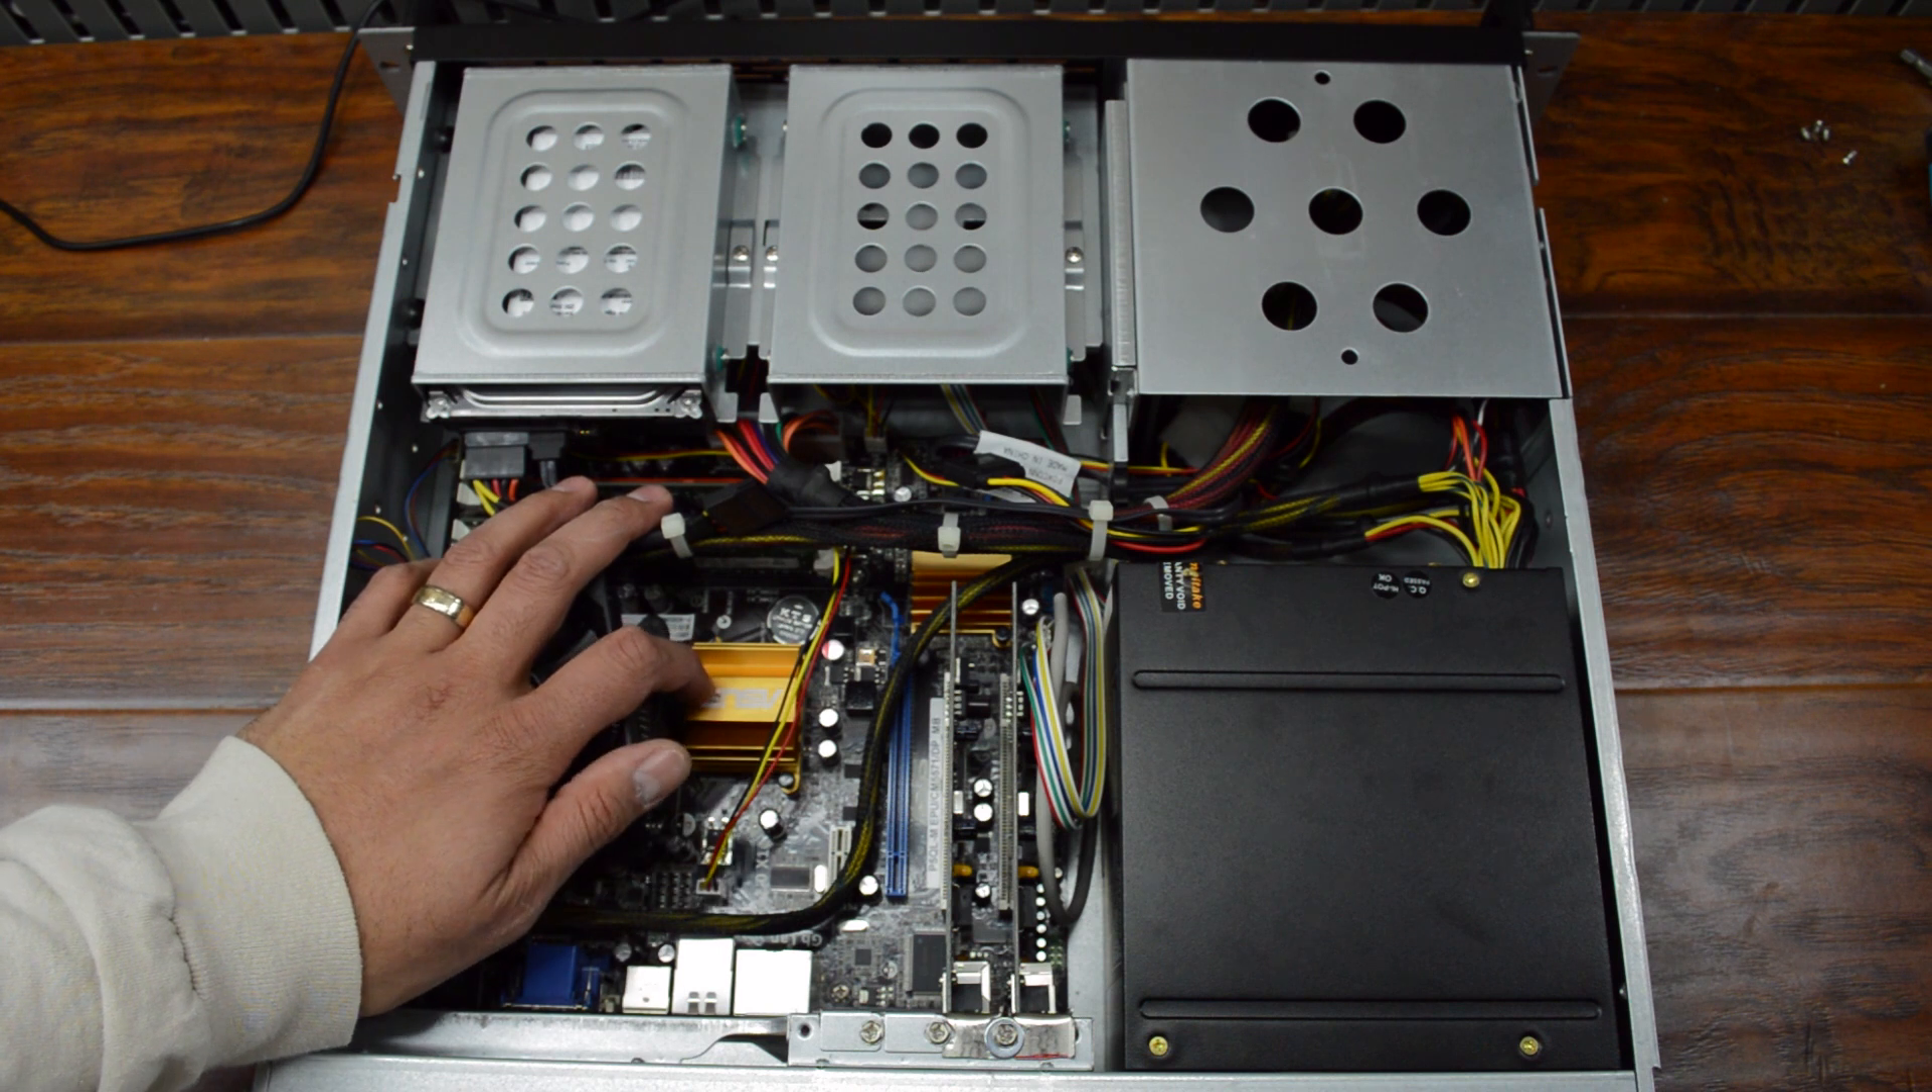The last couple things I need to do is put the cover back on, get it in the rack, and then I can get back to my office, log in, and wrap up the configuration.